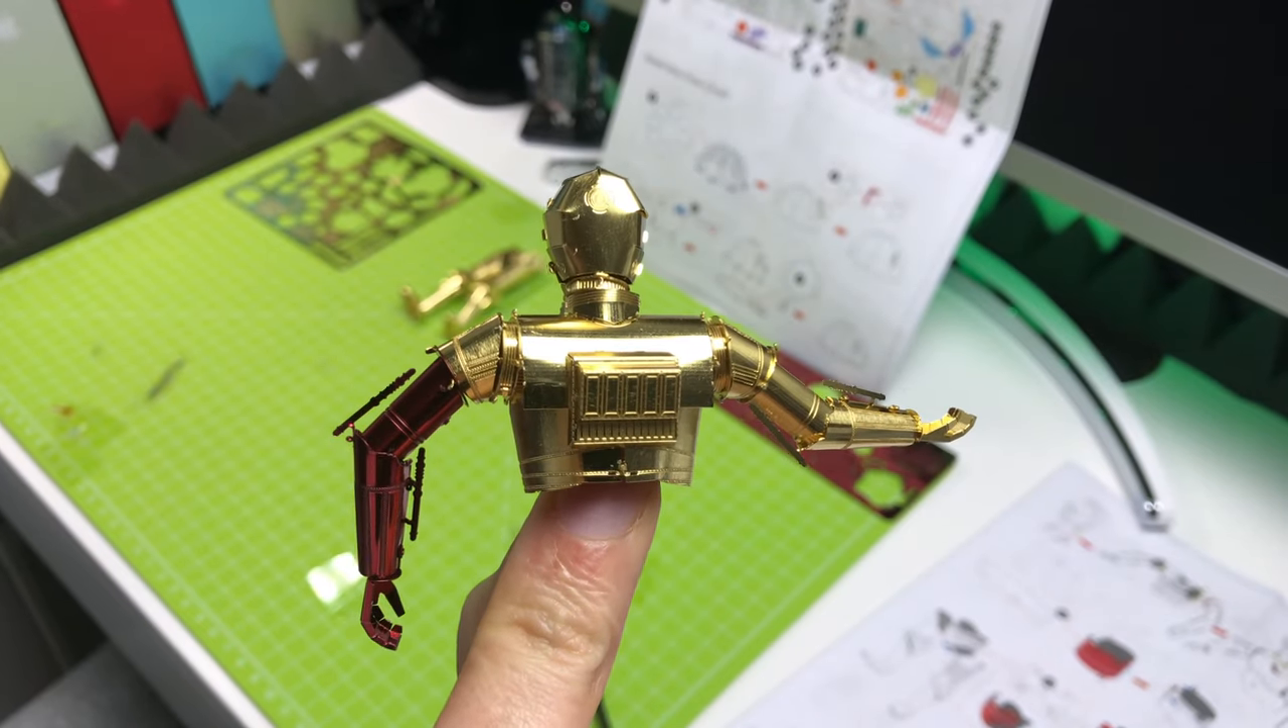Den zweiten arm habe ich auch schon fertig der kopf ist schon drauf gesetzt.